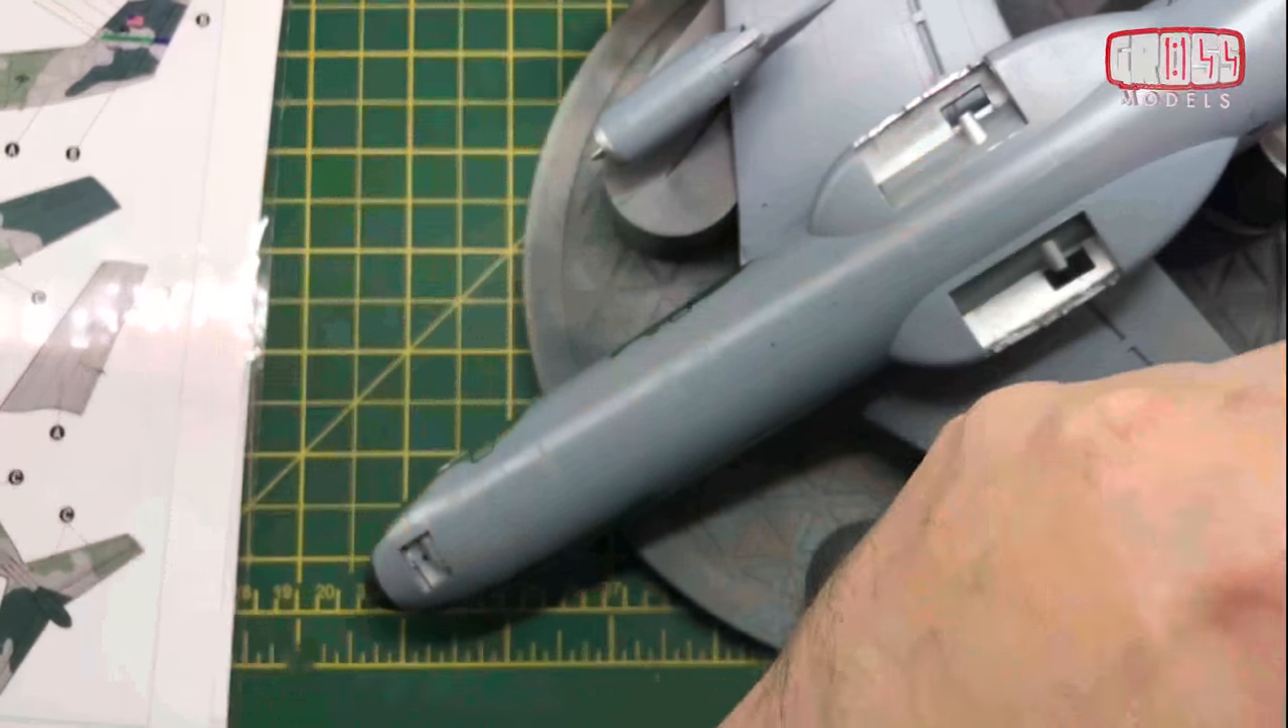On the underside we've got the the wheels to go on and the the covers.